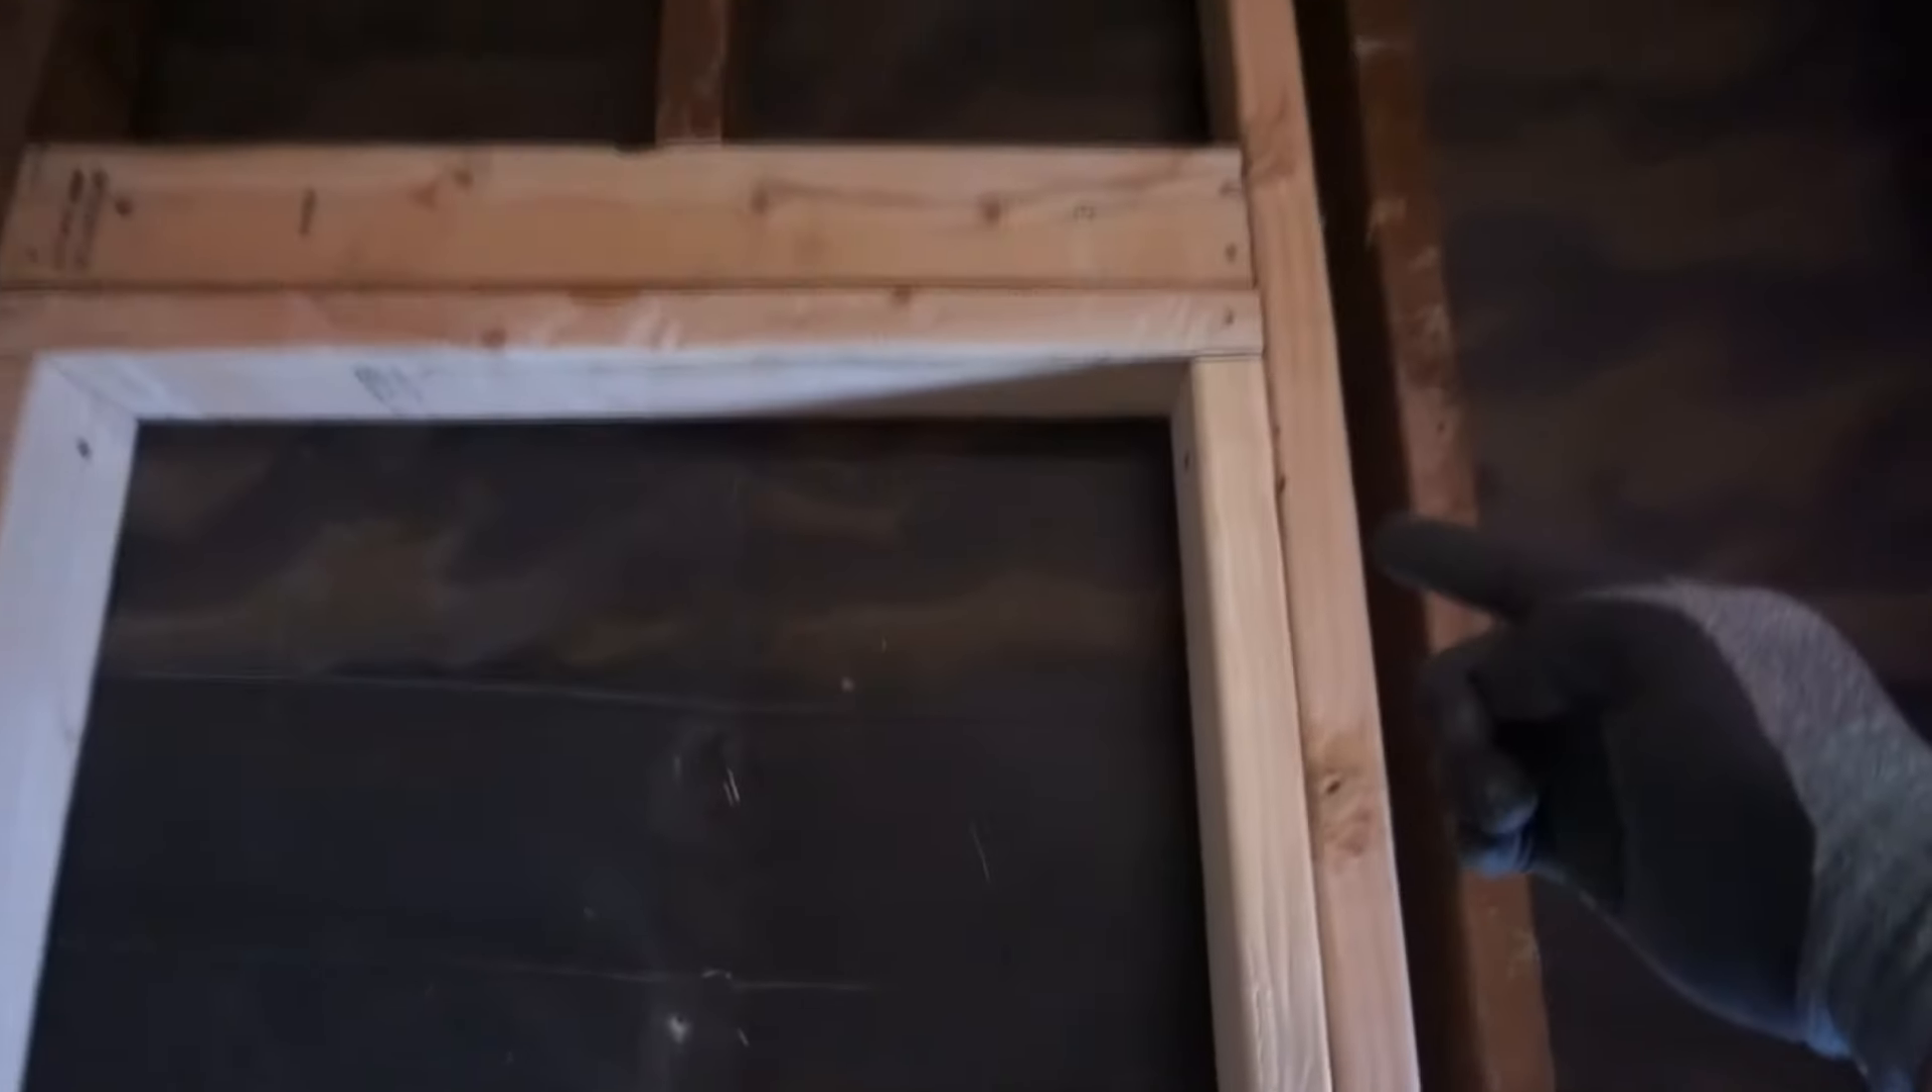So I cut the original stud on the middle and I put another king stud on this section right here and I put a header.